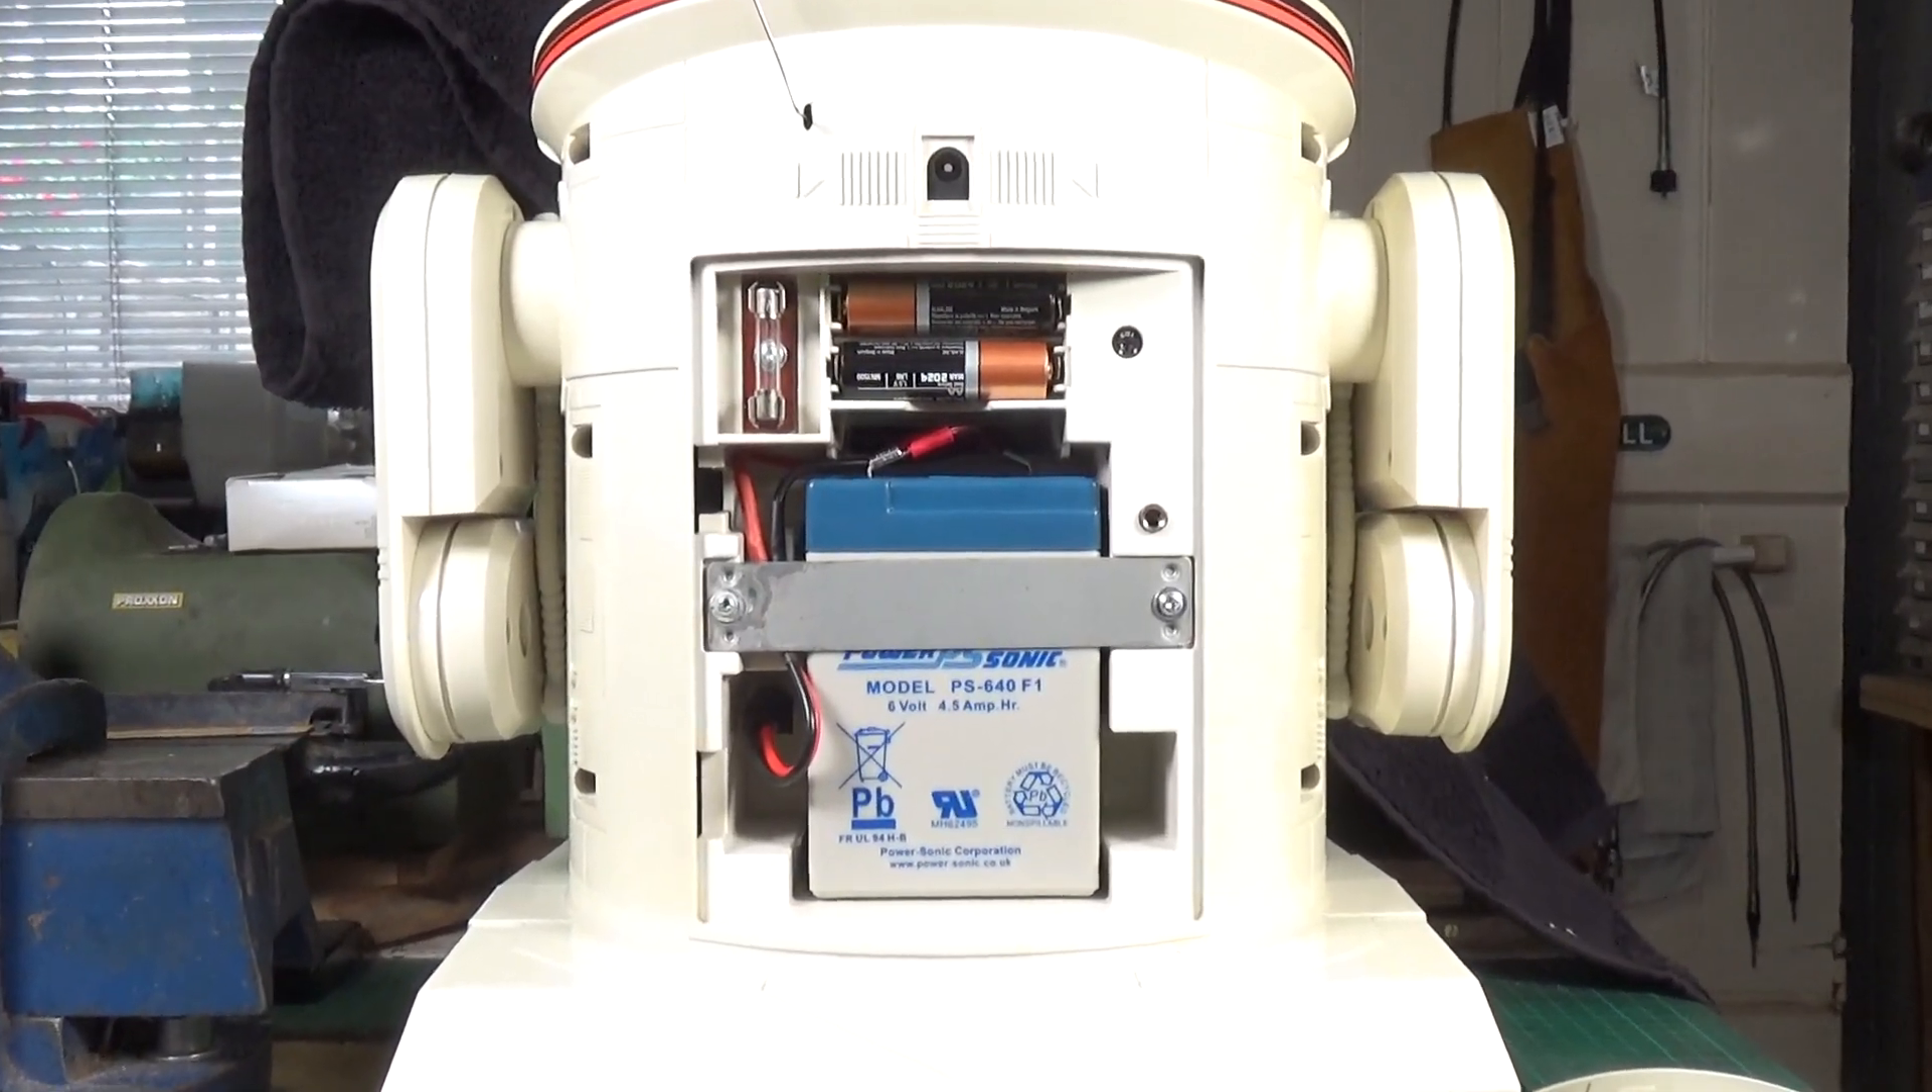The new battery arrived for the Omnibot, which I have now fitted. We'll have a close look at that. Fortunately, you can still get the batteries for this.